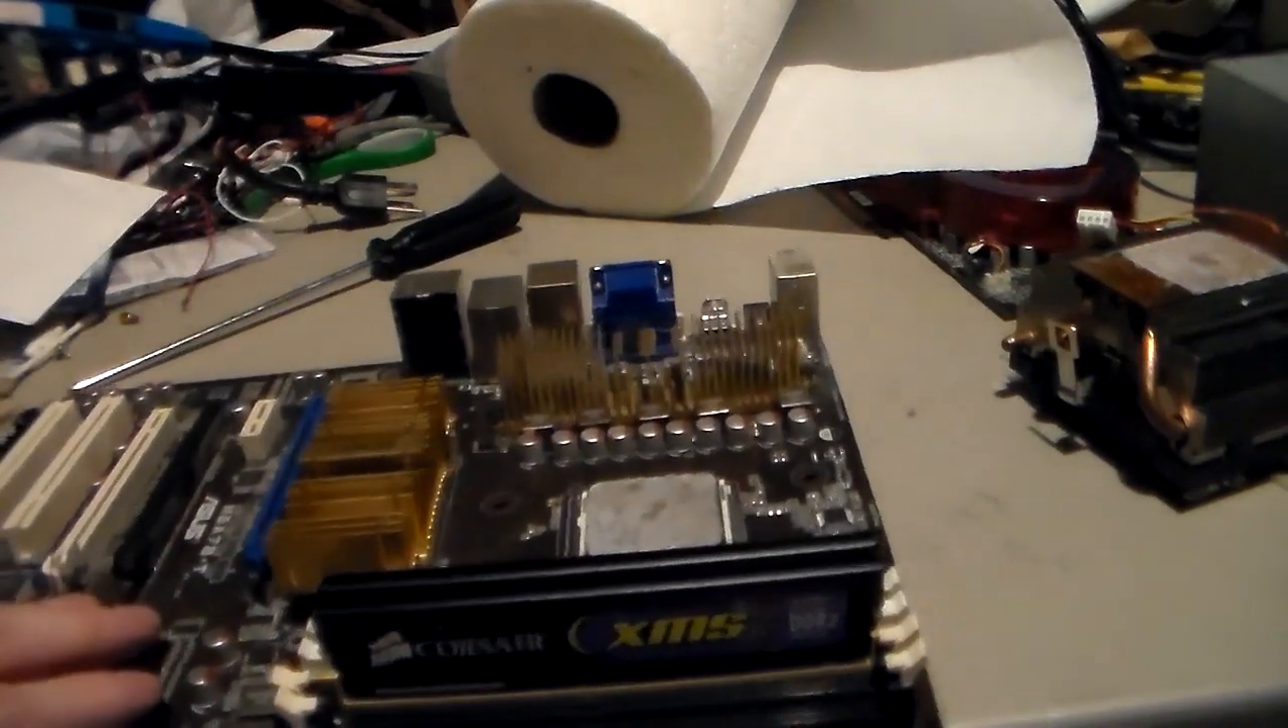Back to our board. You've got your RAM put in already.